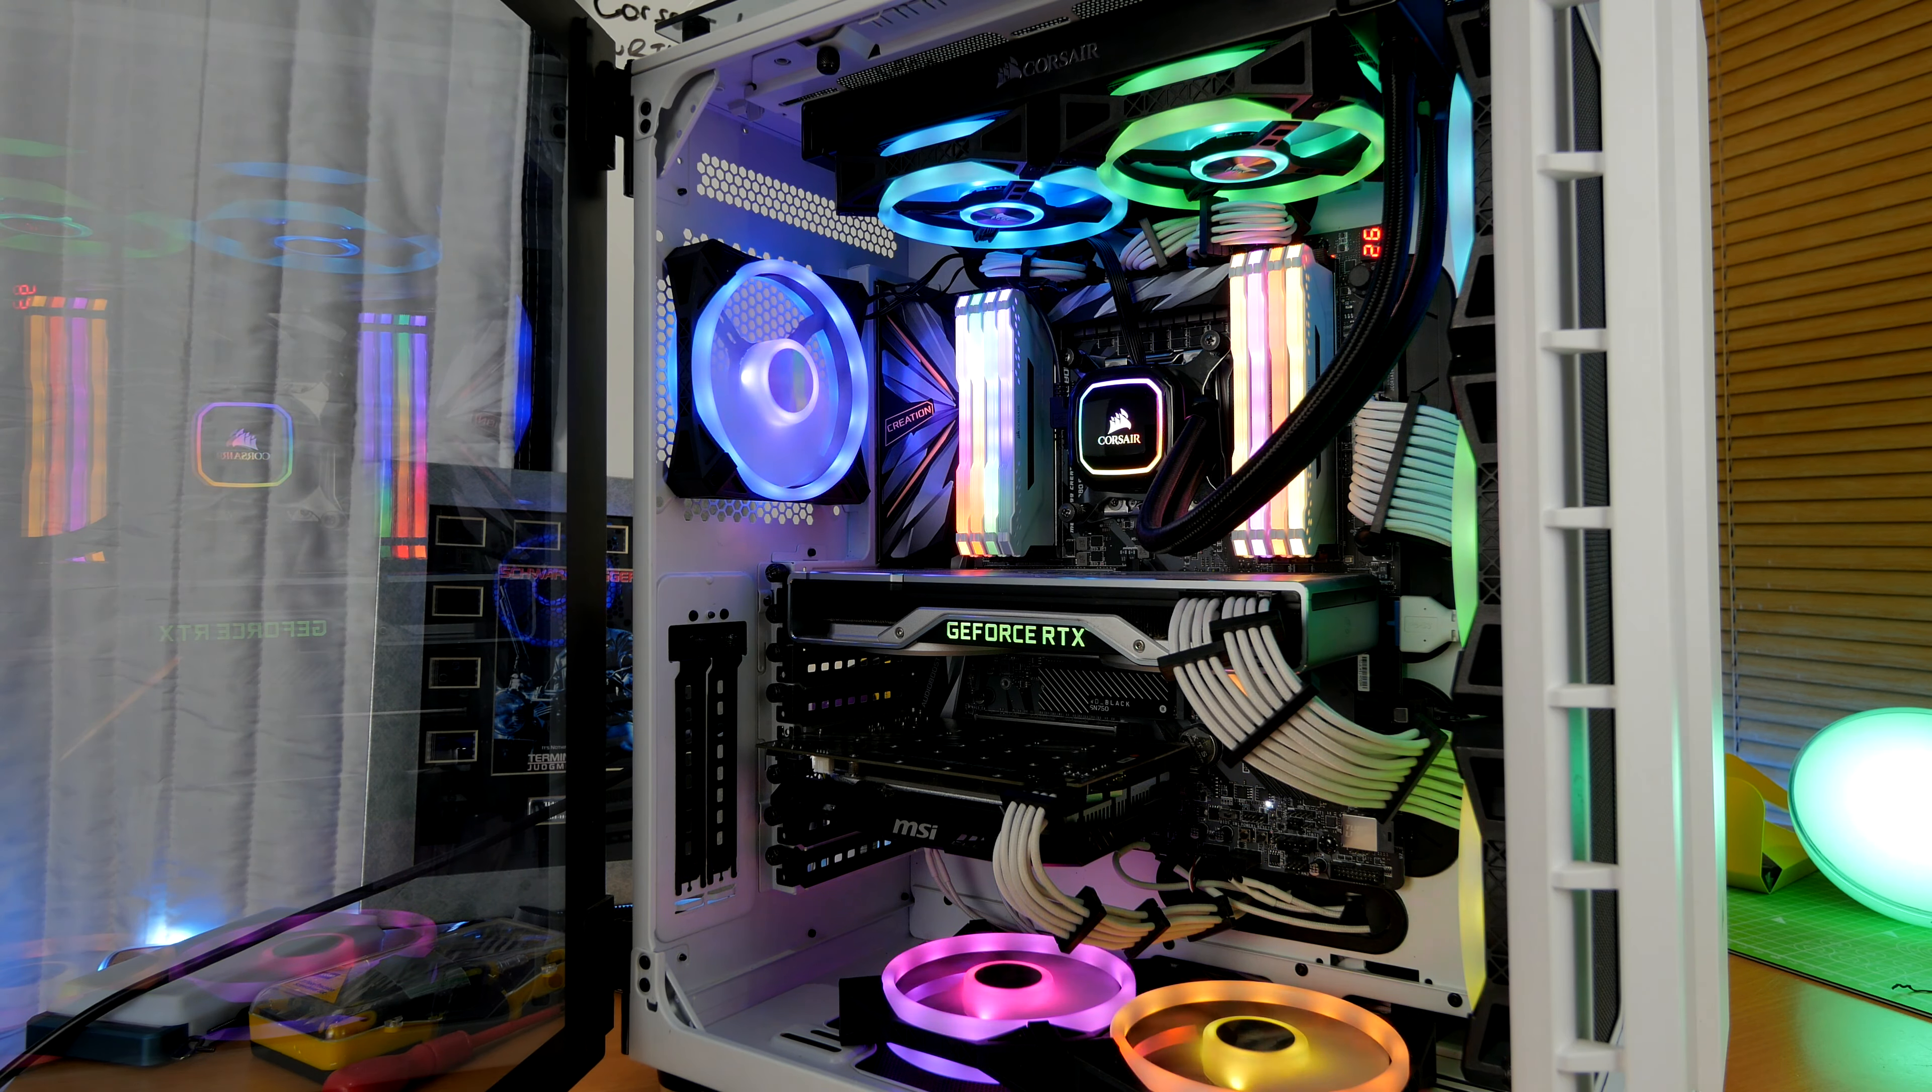This is the end result you can see the radiator mounted on the top it's a 240 mil radiator so it fits nicely on the top of this case.